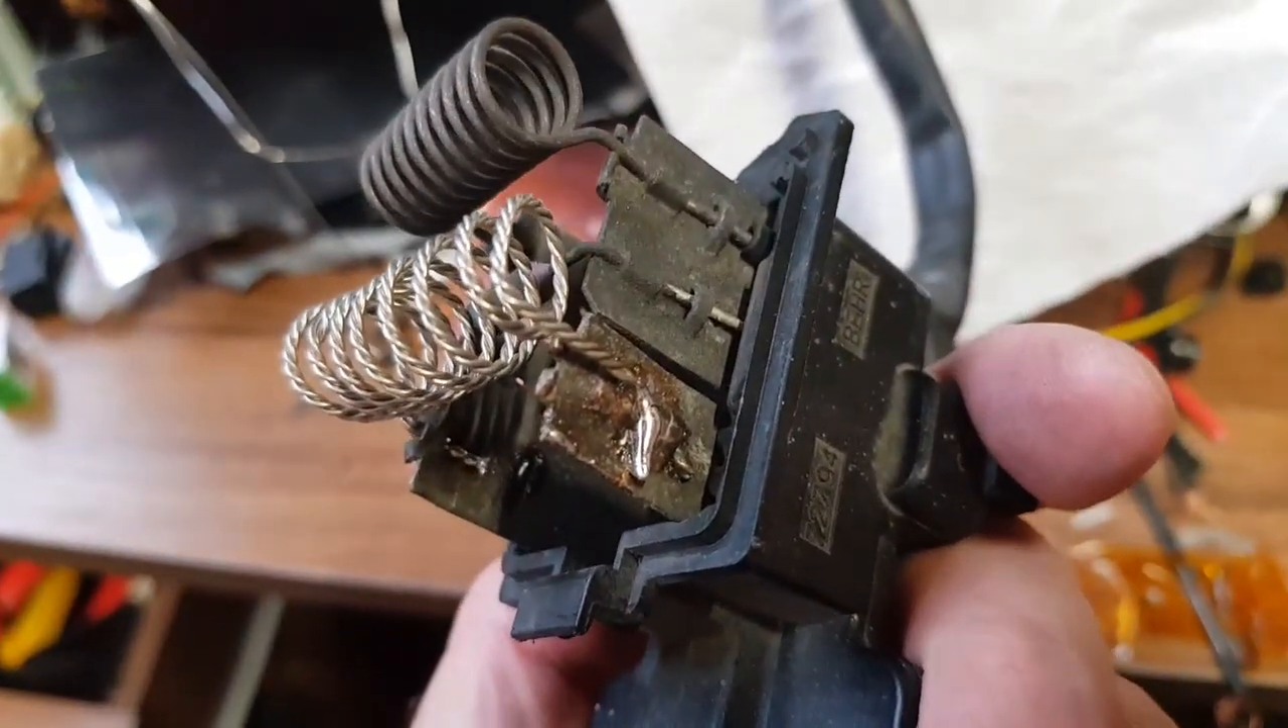There we go that's our new heater resistor coil fitted it's not pretty.